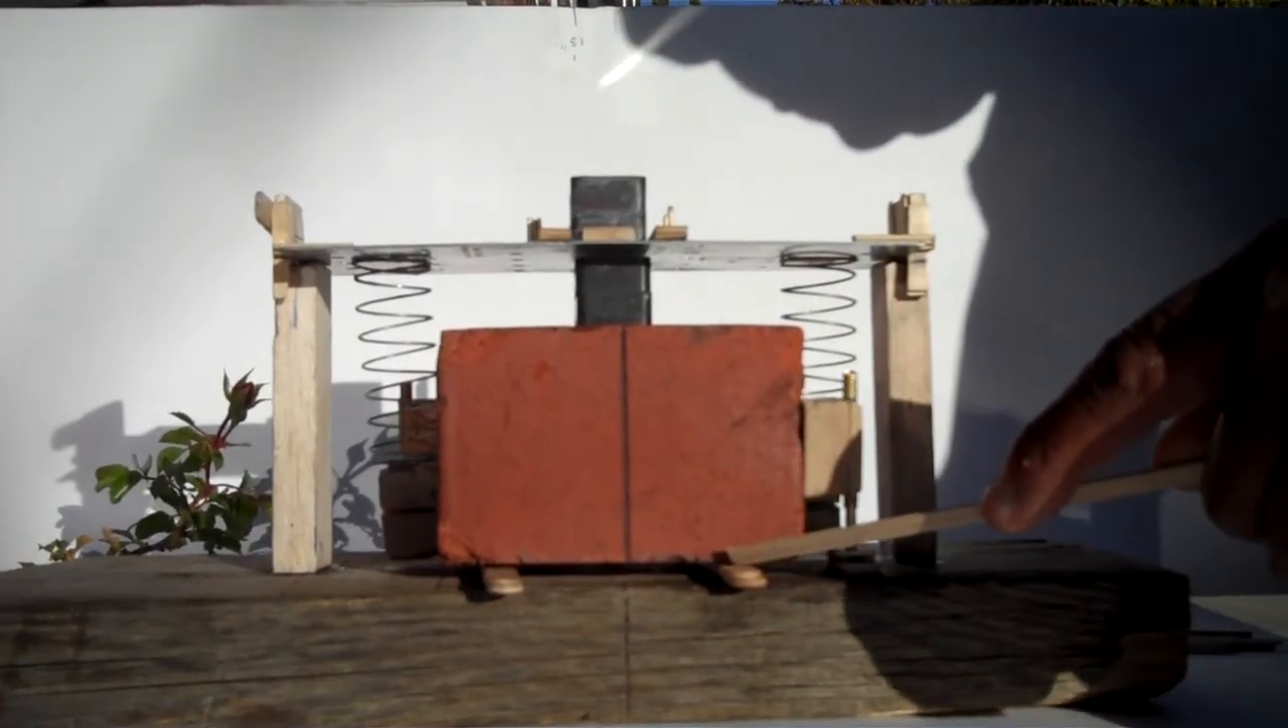The magnet, I mean the brick, is setting on the sticks now.